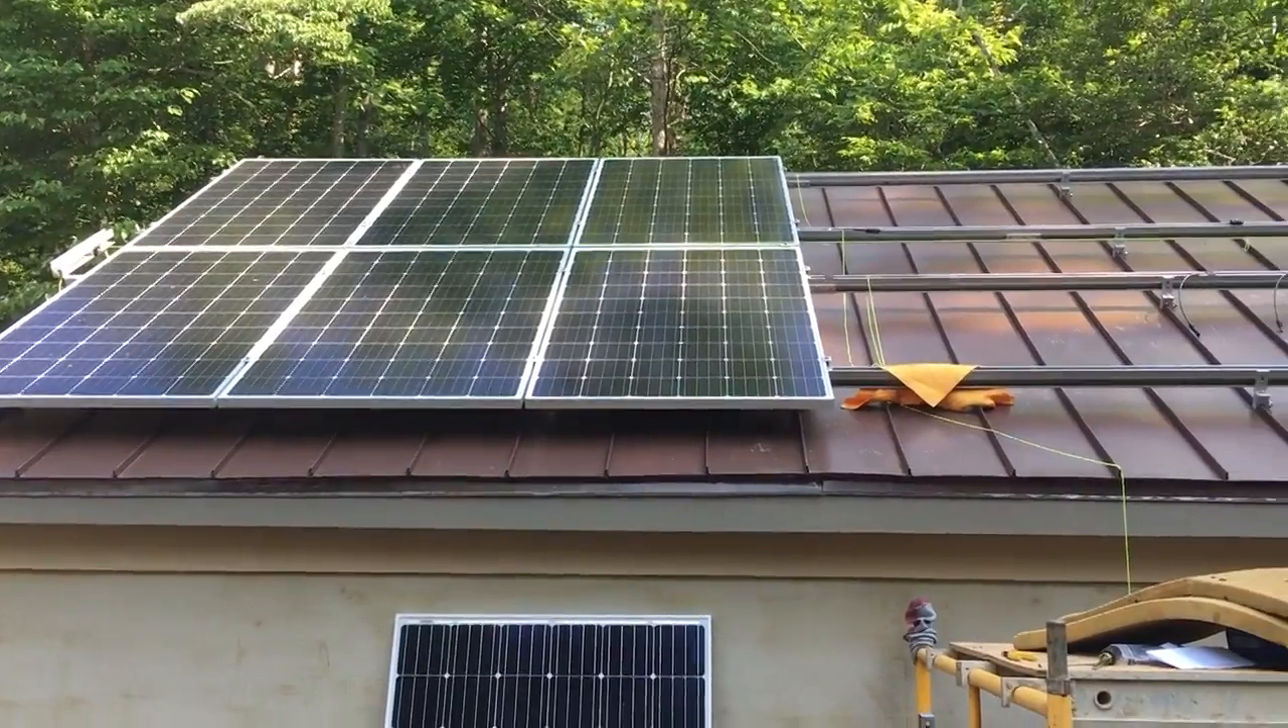We're about halfway done mounting panels right now. We've got one full string connected.